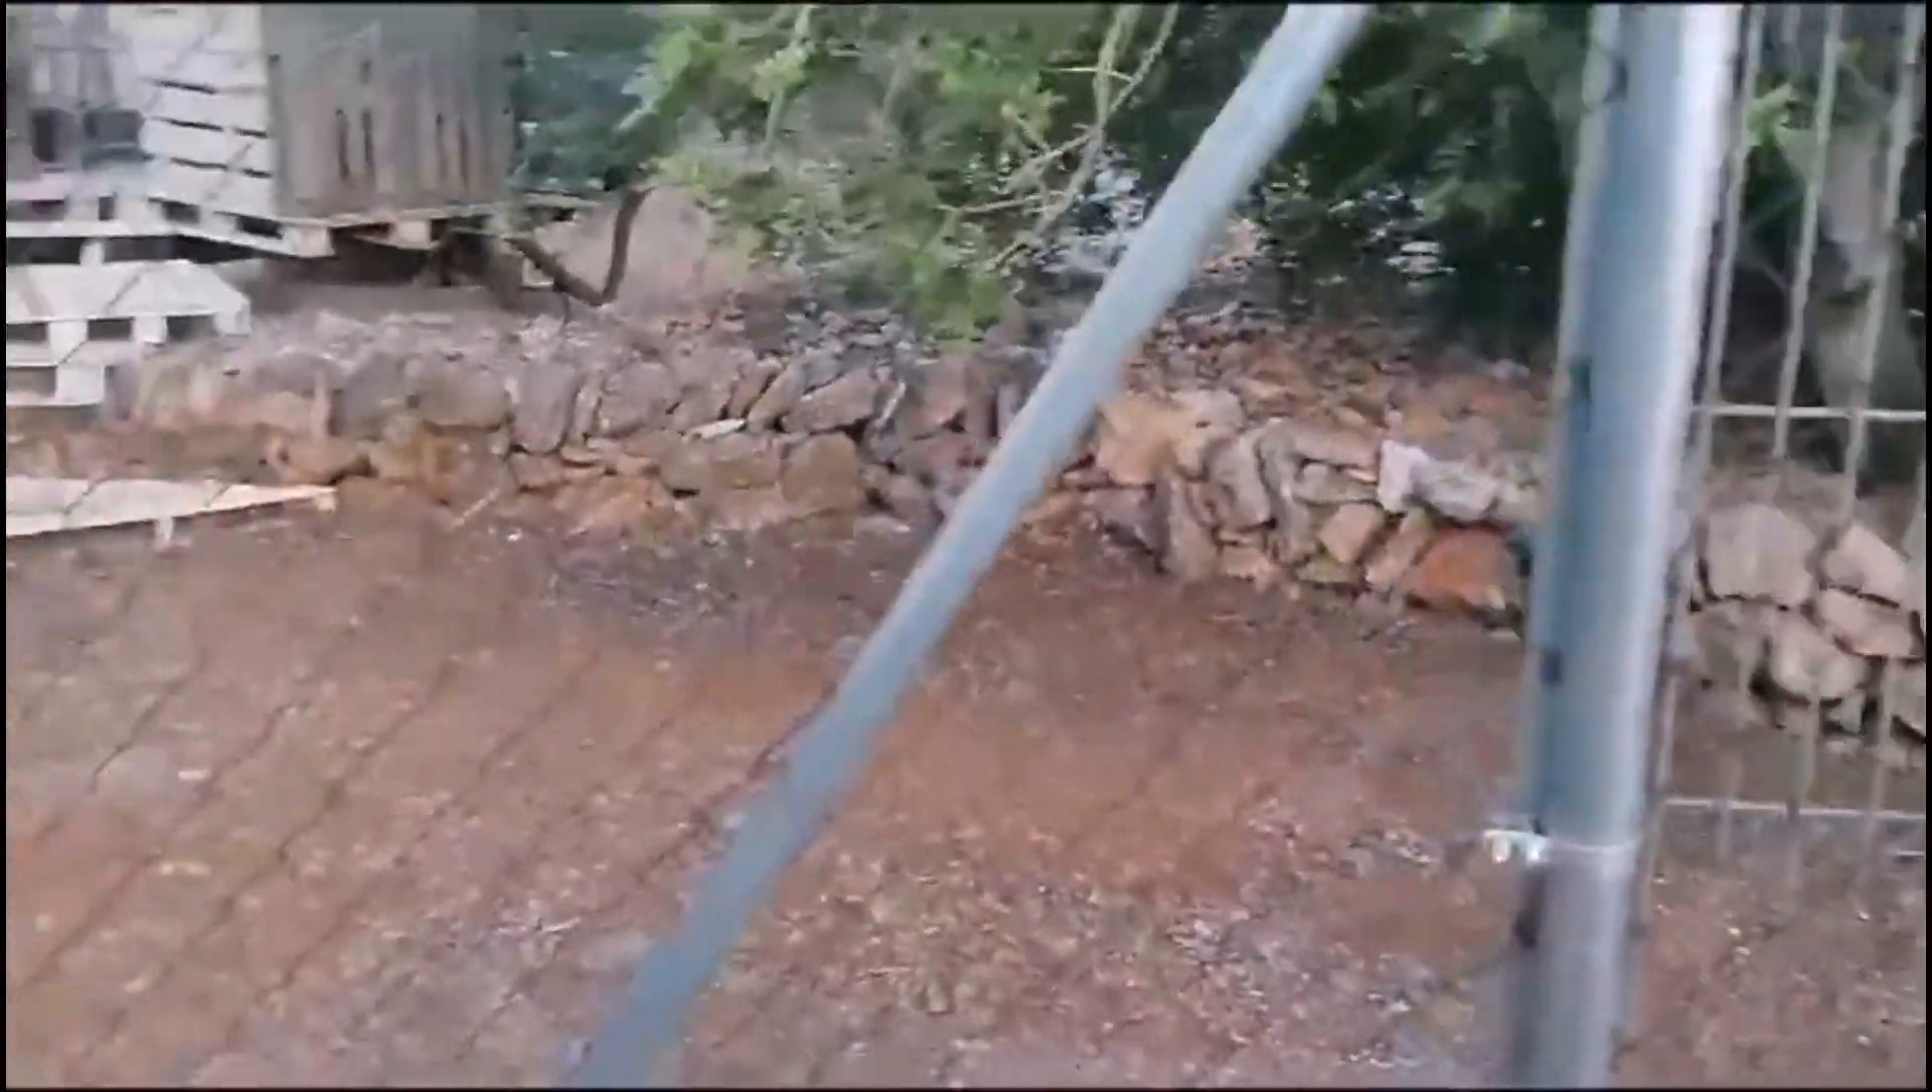So I've had to put in a new post obviously and a diagonal to strengthen it.